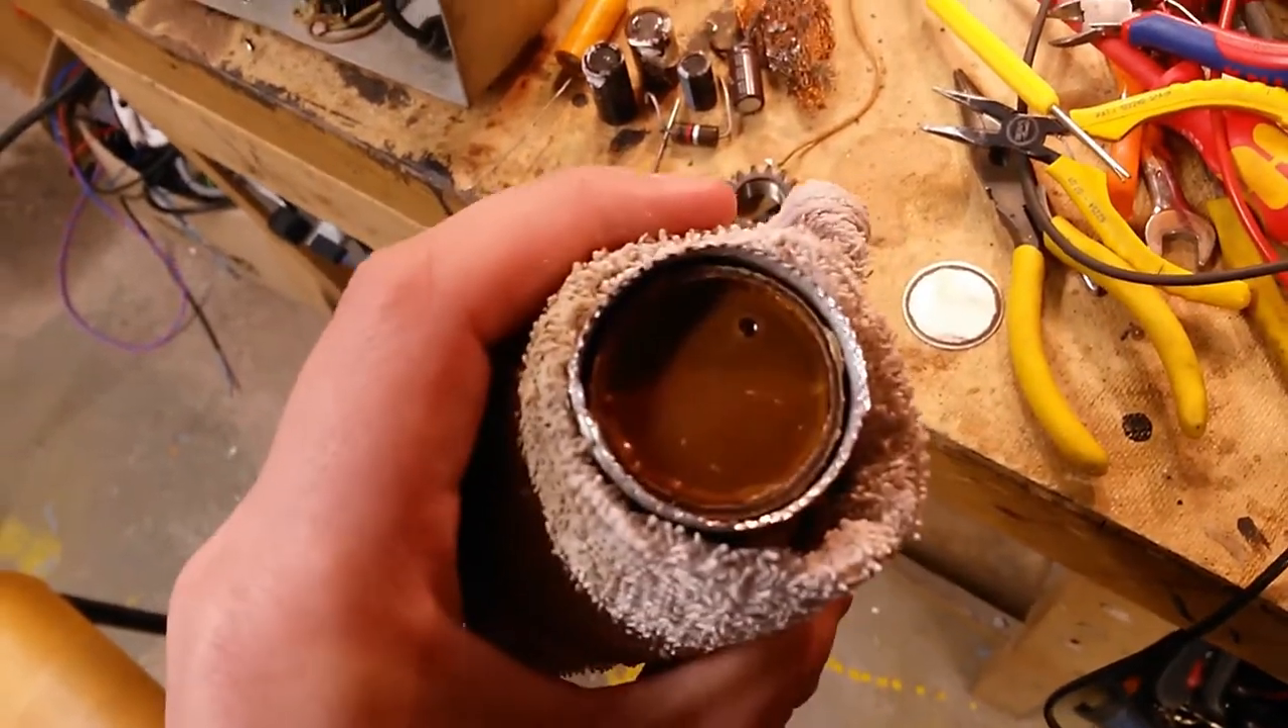I just uncrimped the top of the capacitor can and this is what's inside.